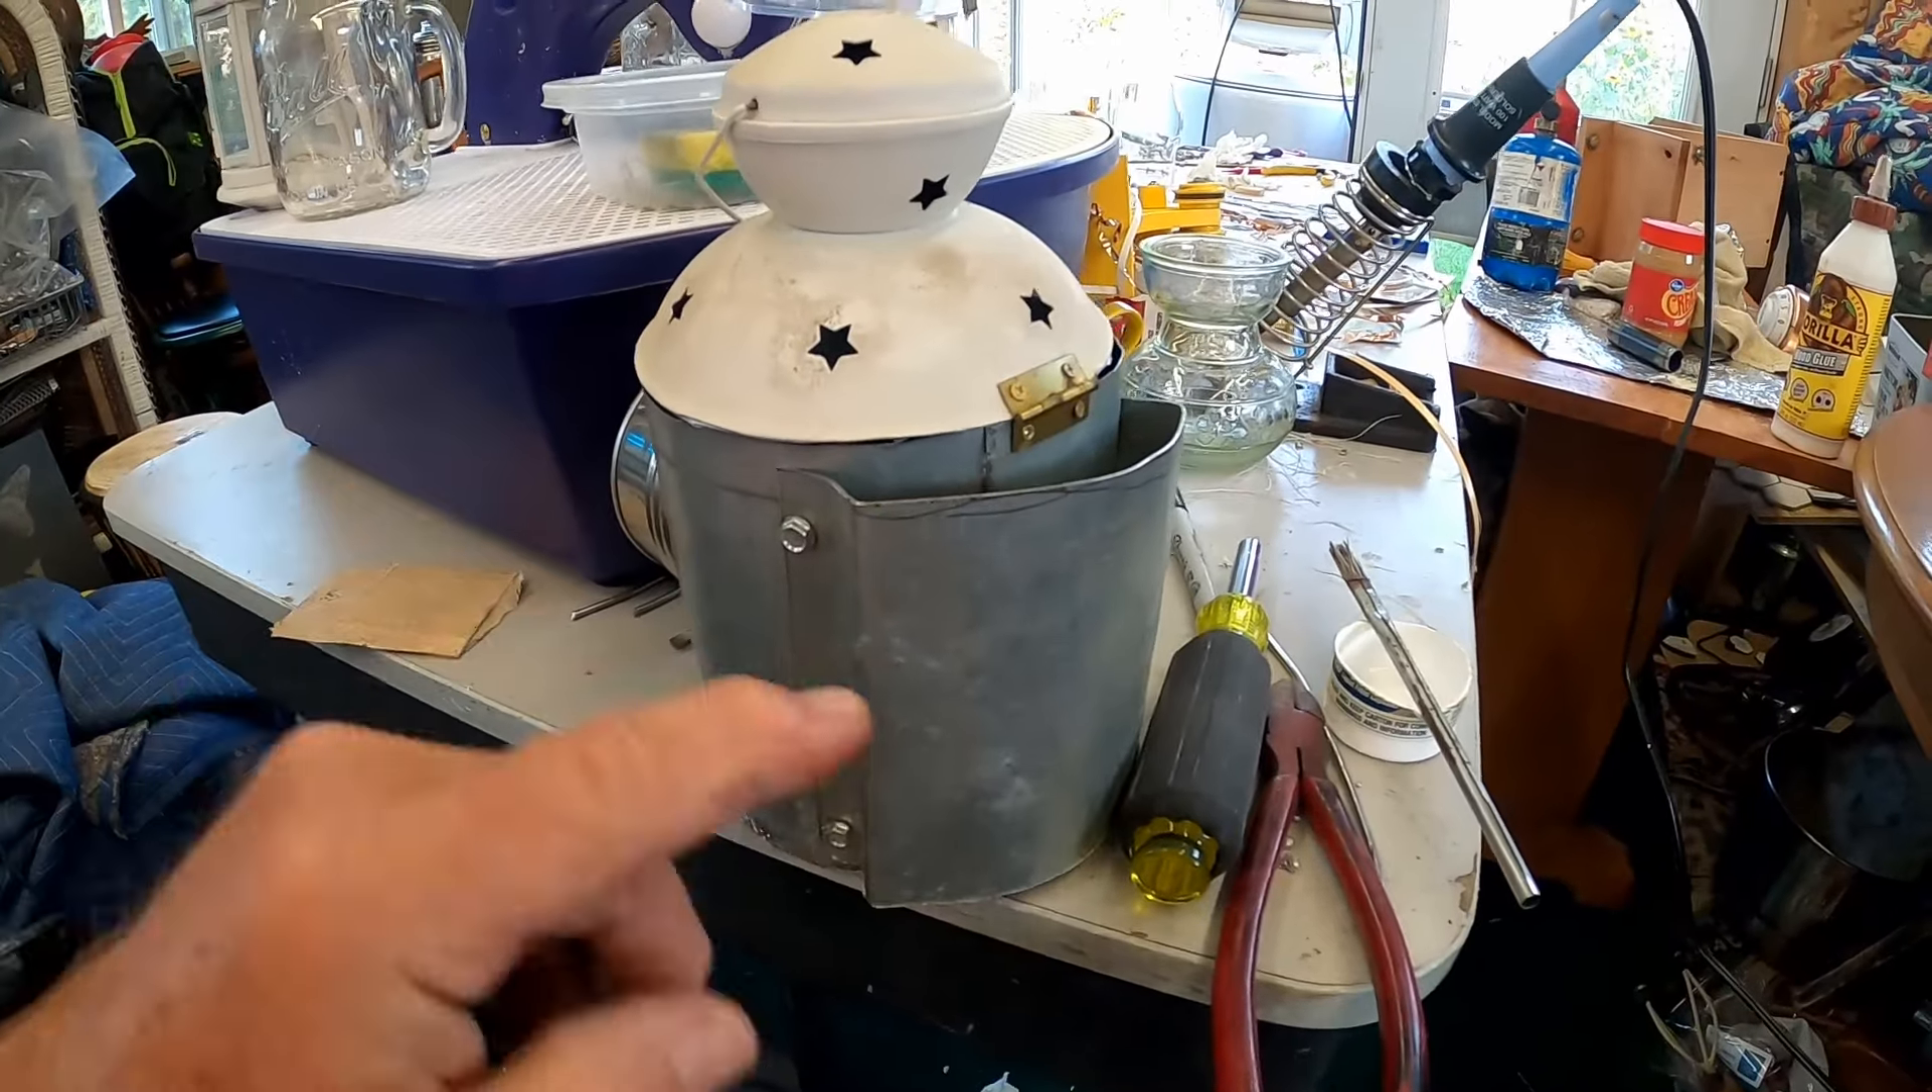I put the back on that's a heat shield.